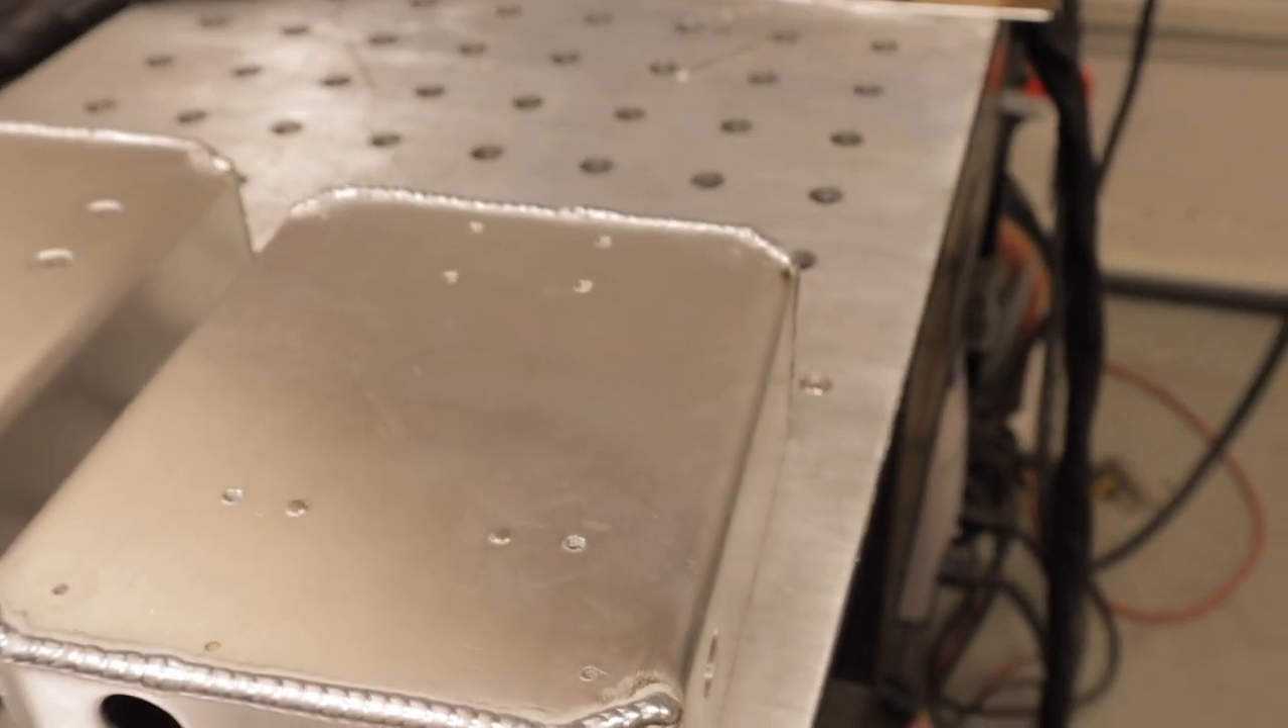I got all my plates welded on and now i'm ready to clean everything up.